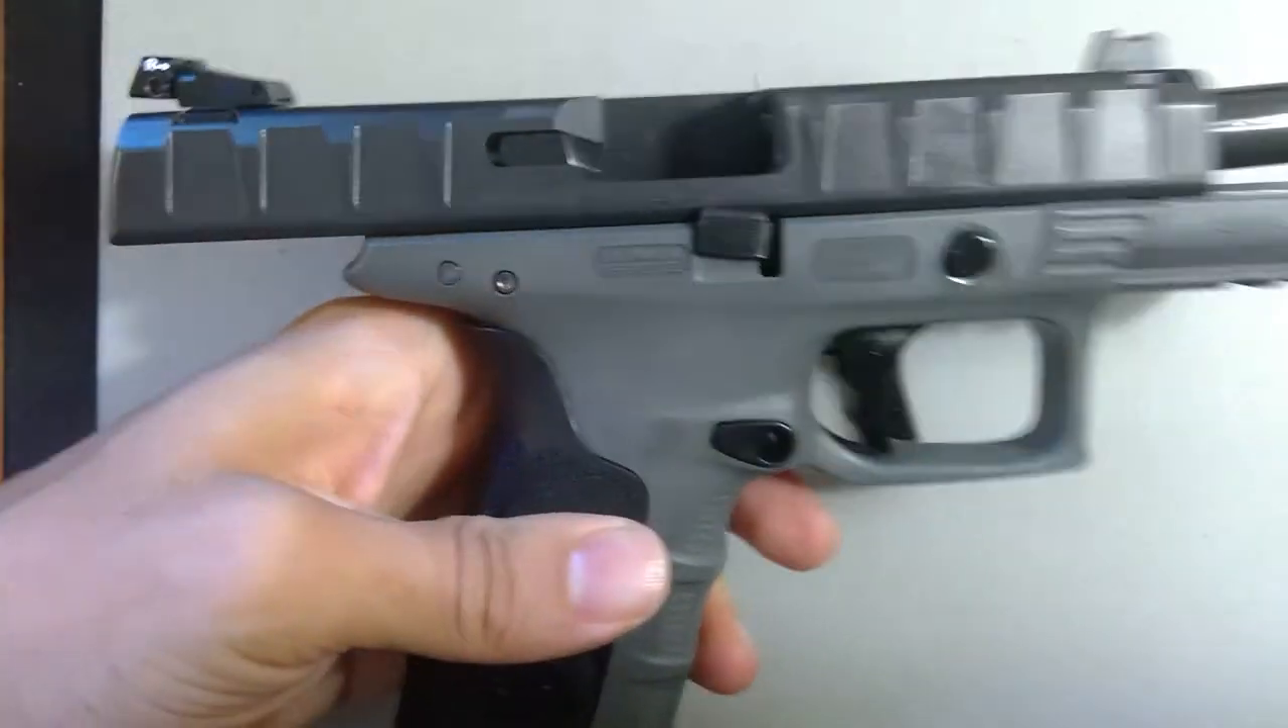The whole pistol is reassembled and ready to go.